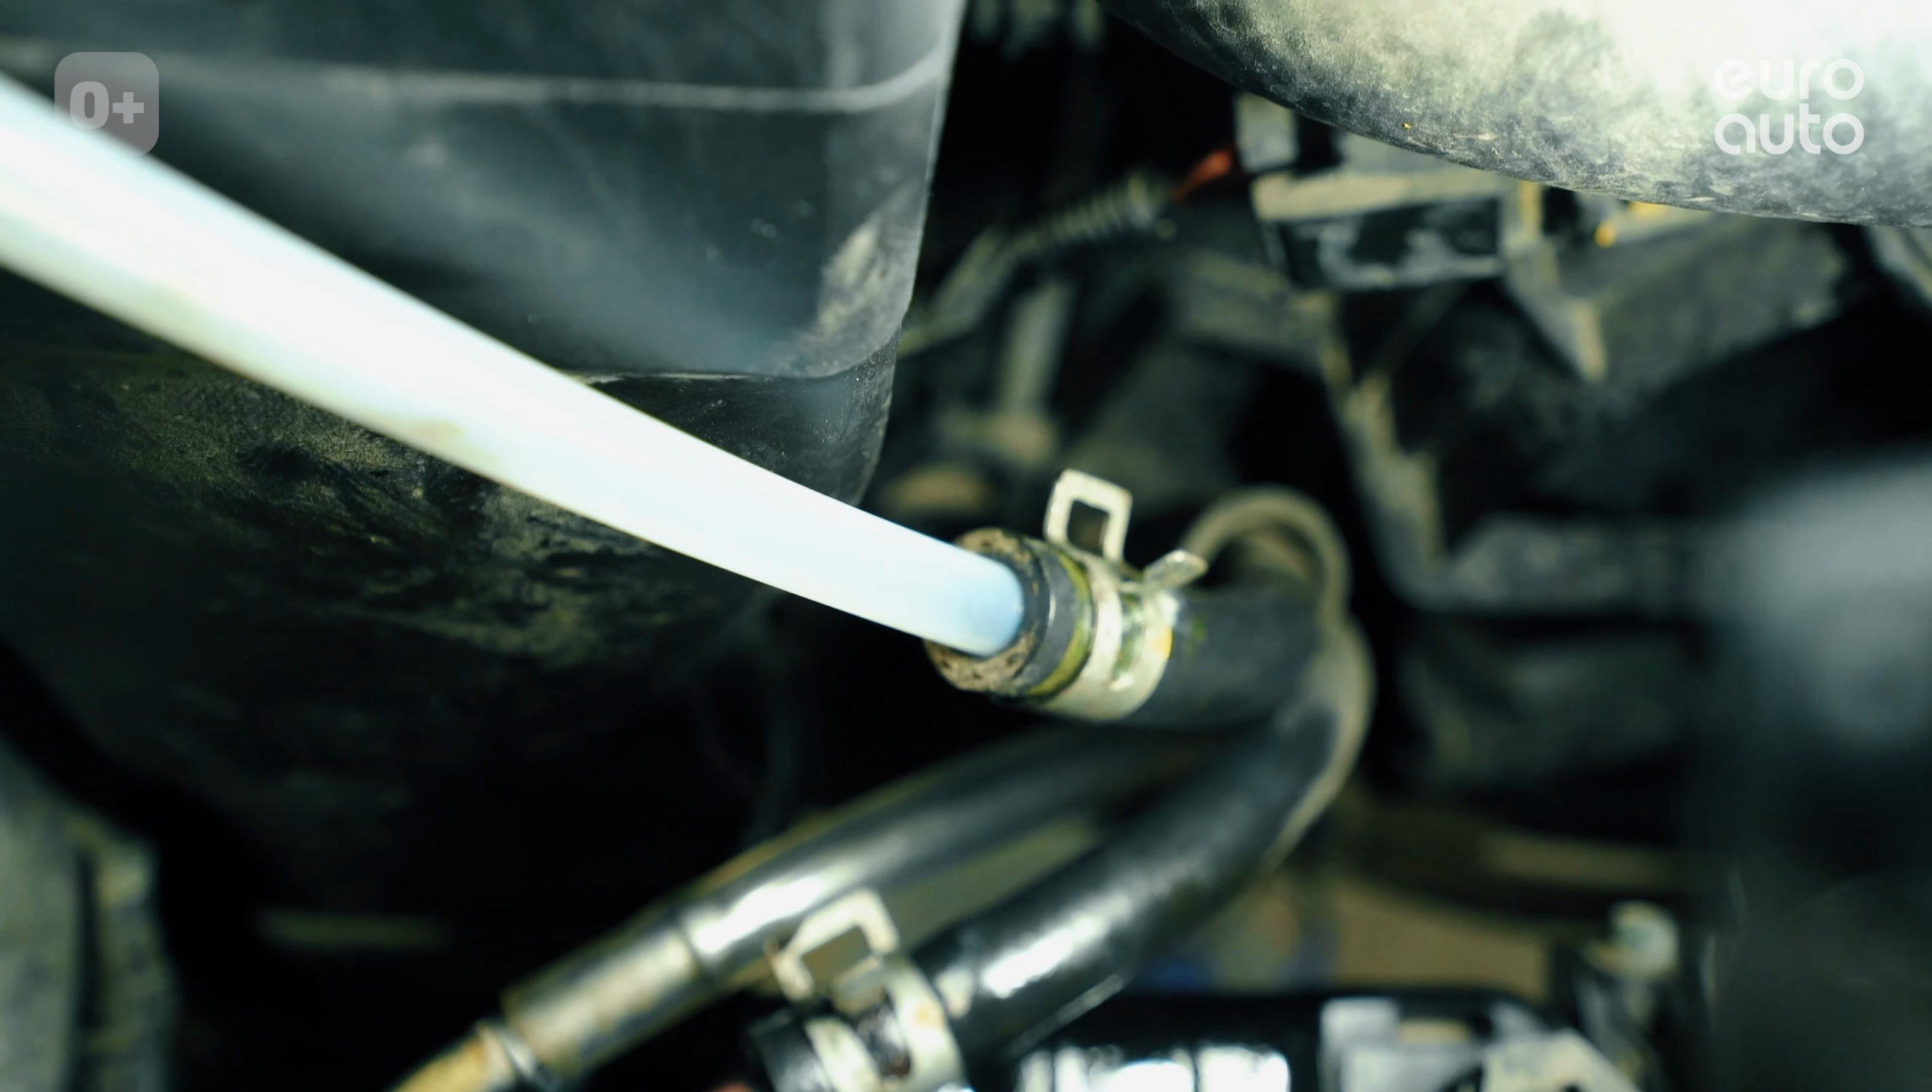Так, шланг я подсоединил, соответственно, хомут надел.